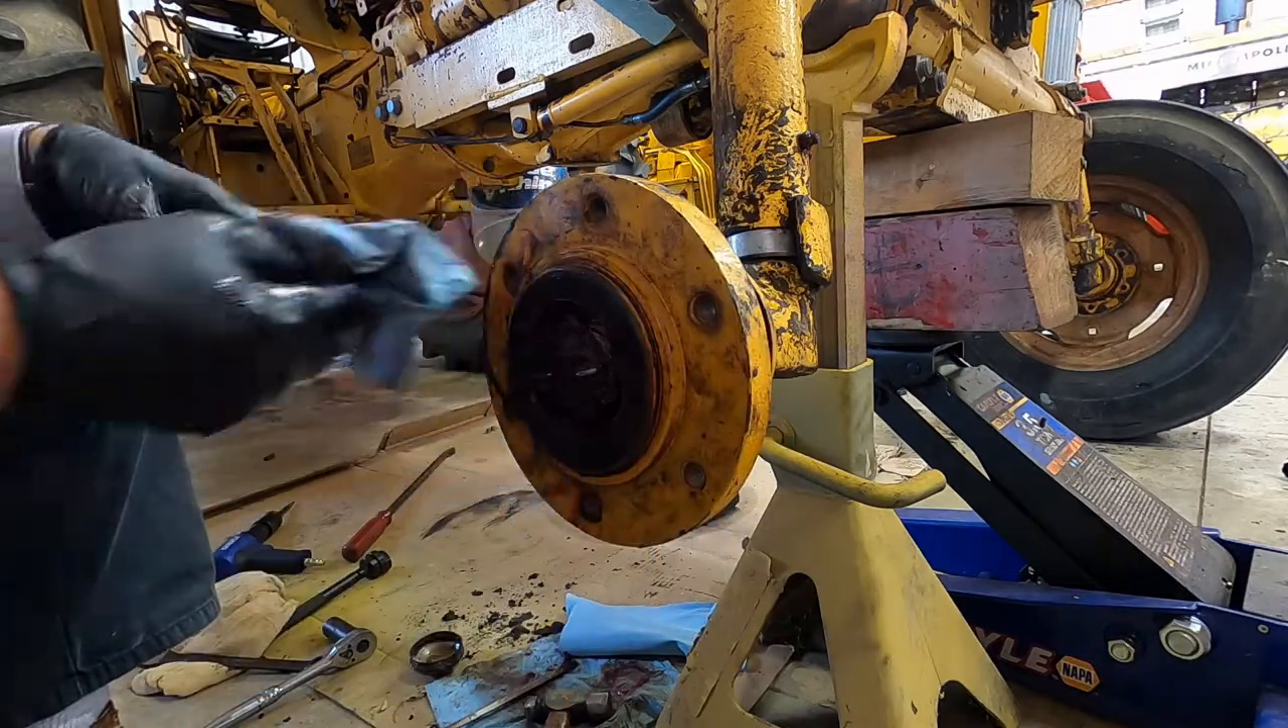So then the last thing that I need to do is I need to put the cap back on the outside.